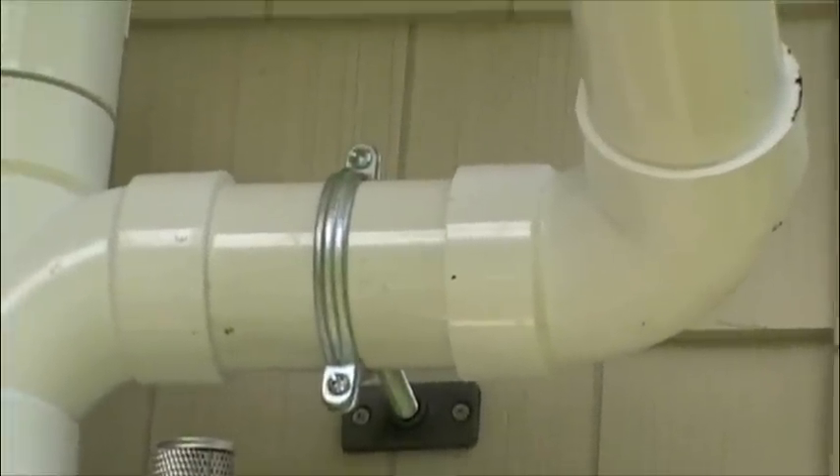I then installed these brackets to secure the pipe to the house.